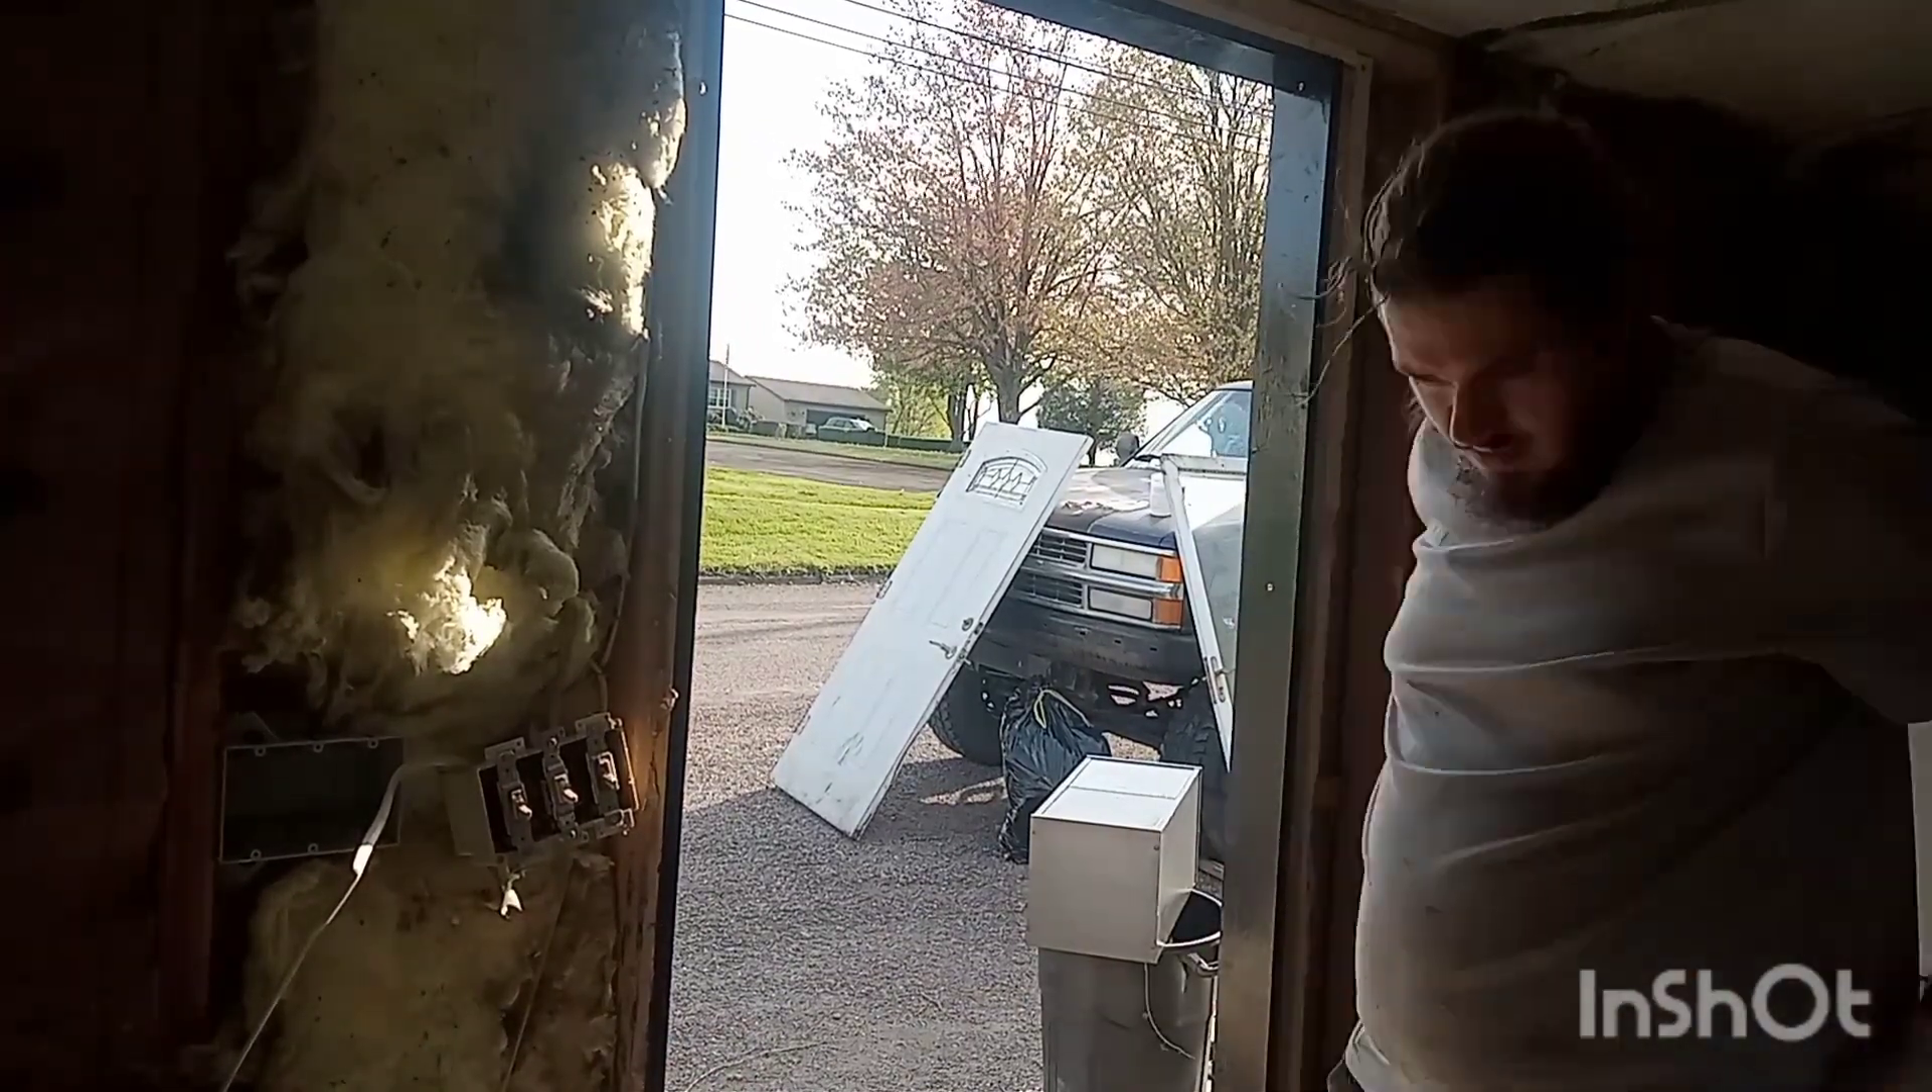Sadly we did not end up getting the door in.